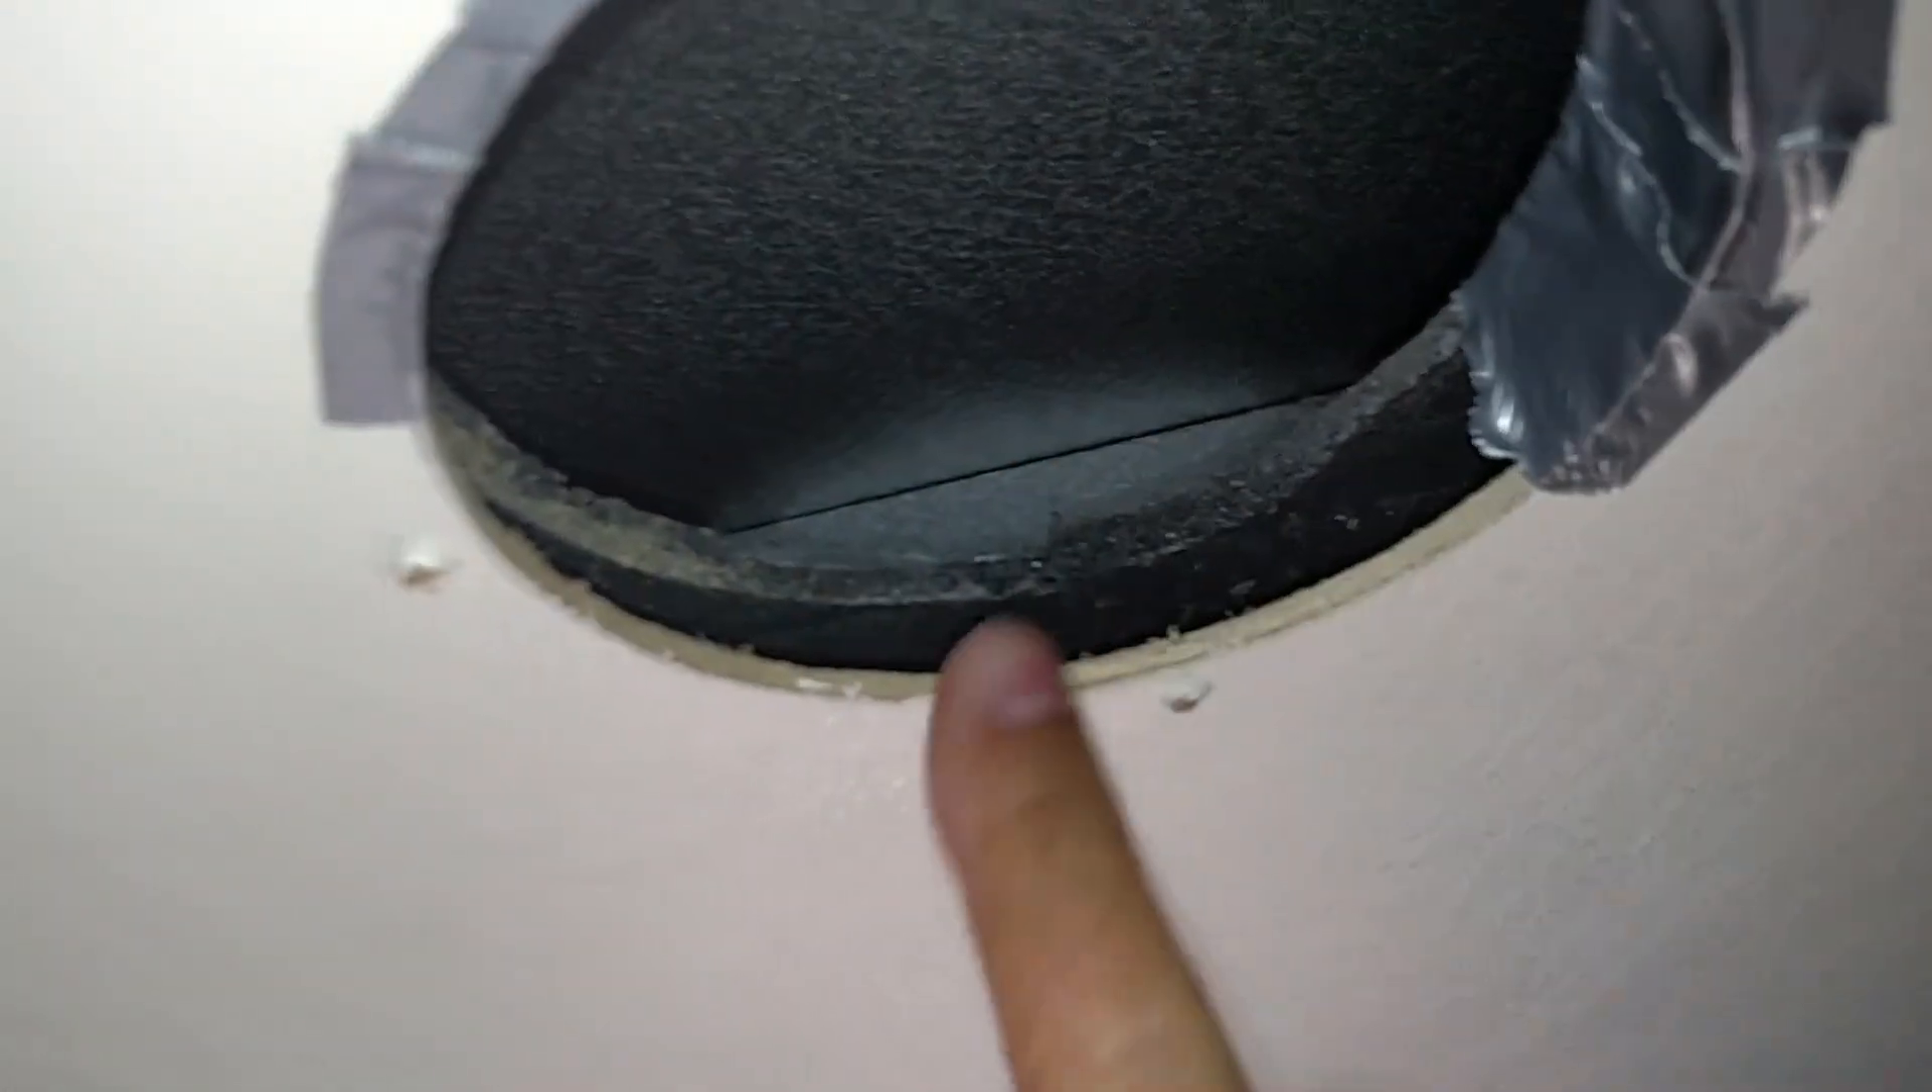If we look up in here, there's this gap right here. And not only that, this hole that's in this insulated ducting doesn't line up with this hole.